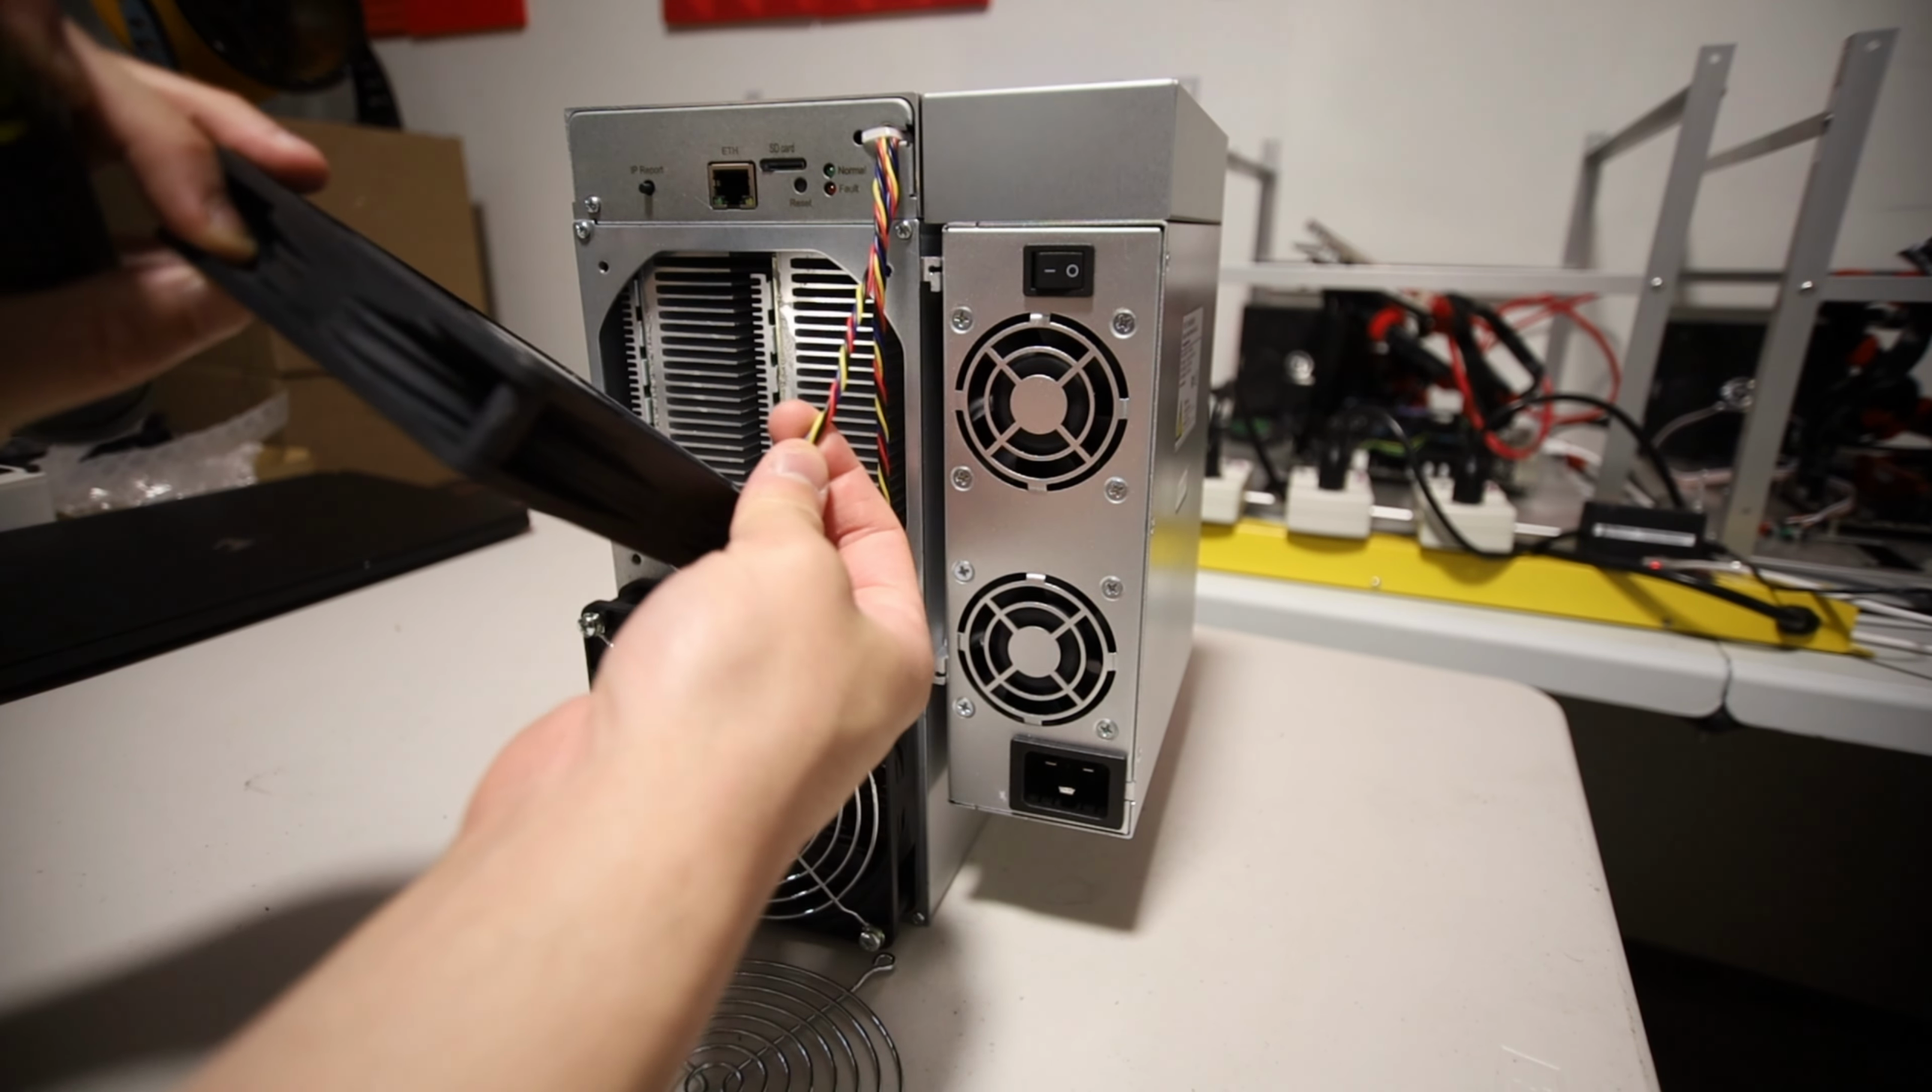Okay, this first fan is out.